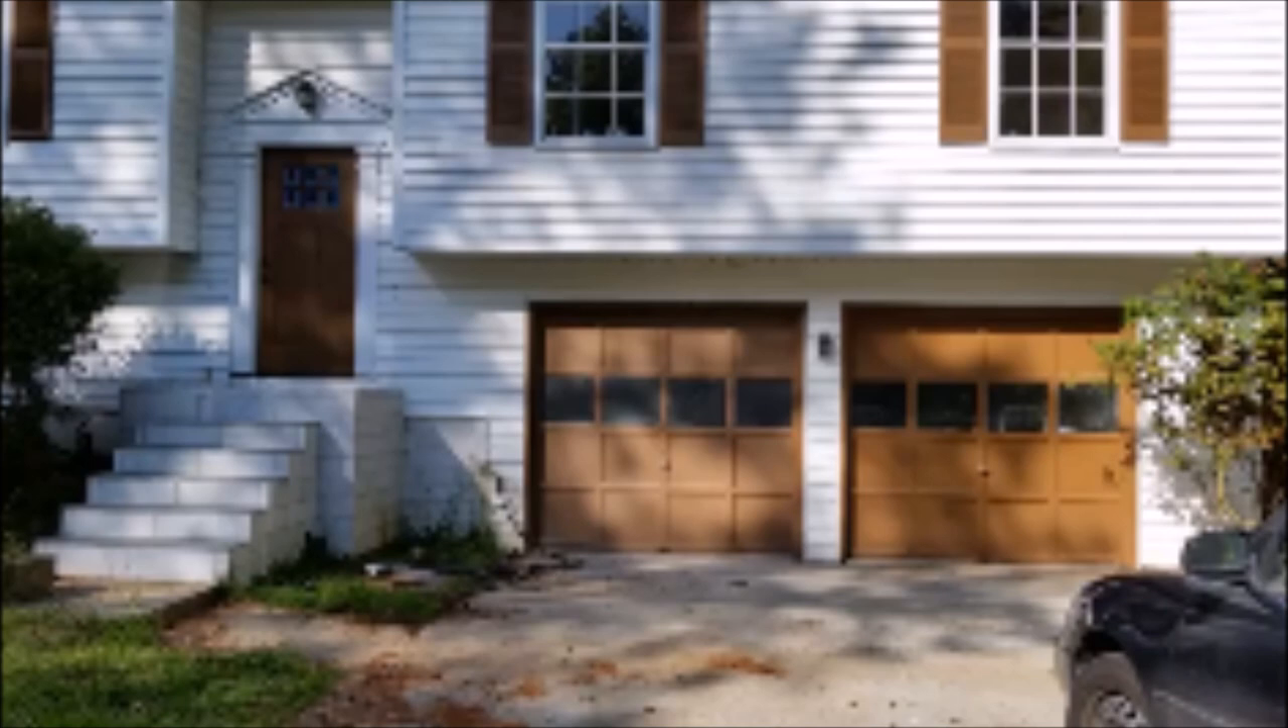This is my property and if you look at the stairs you will see that the railing, iron railing is missing.